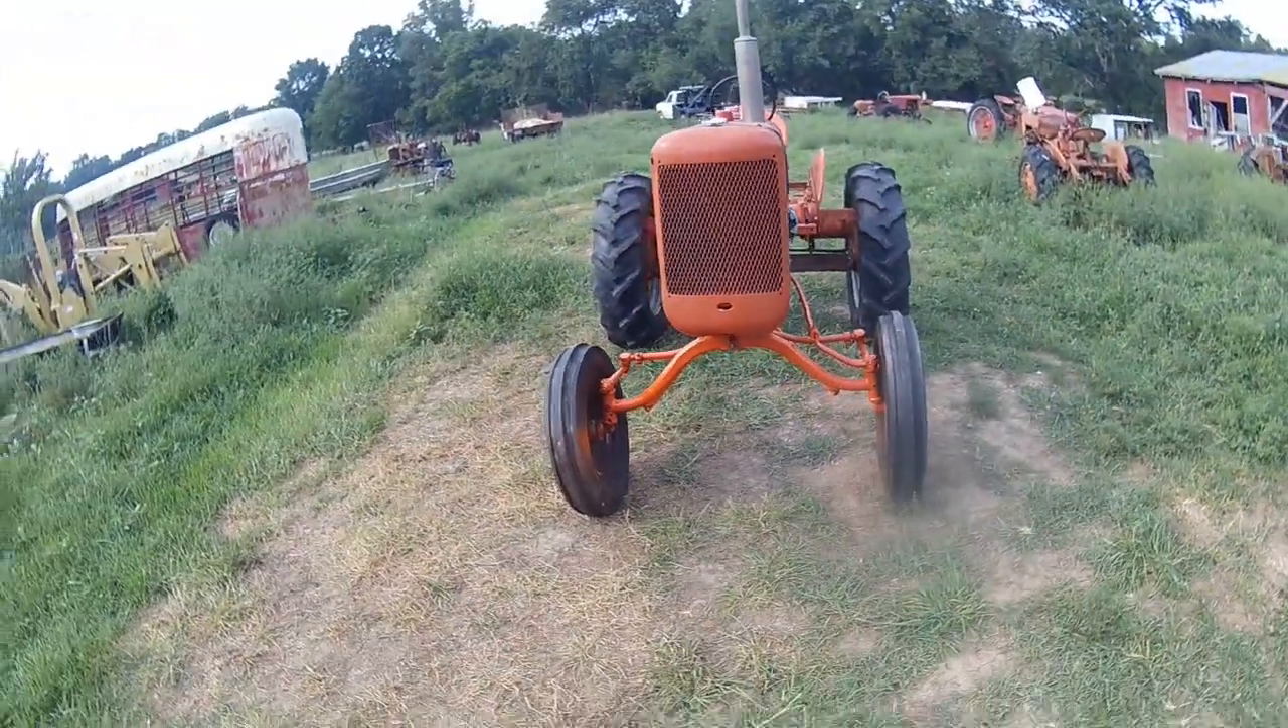So, front end's on. Wide front end now.